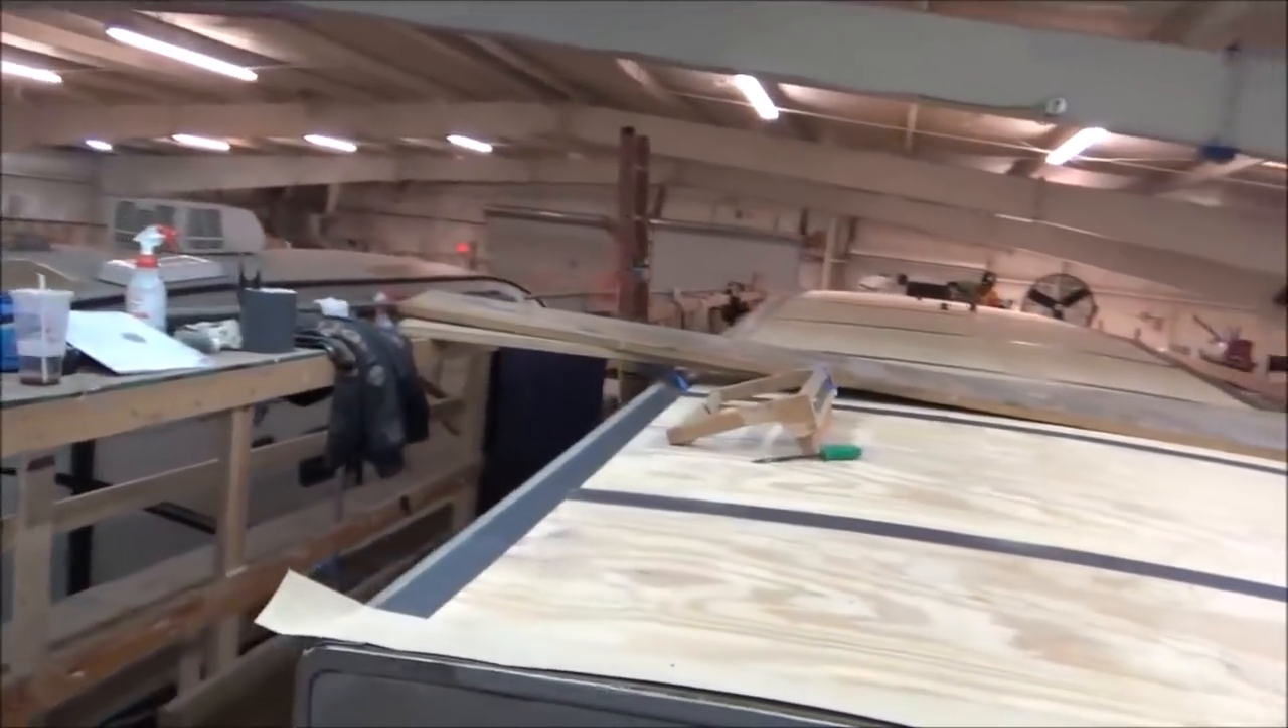All right so we got our roof redecked and now we've got all our protective strips in there so we've got all those down.